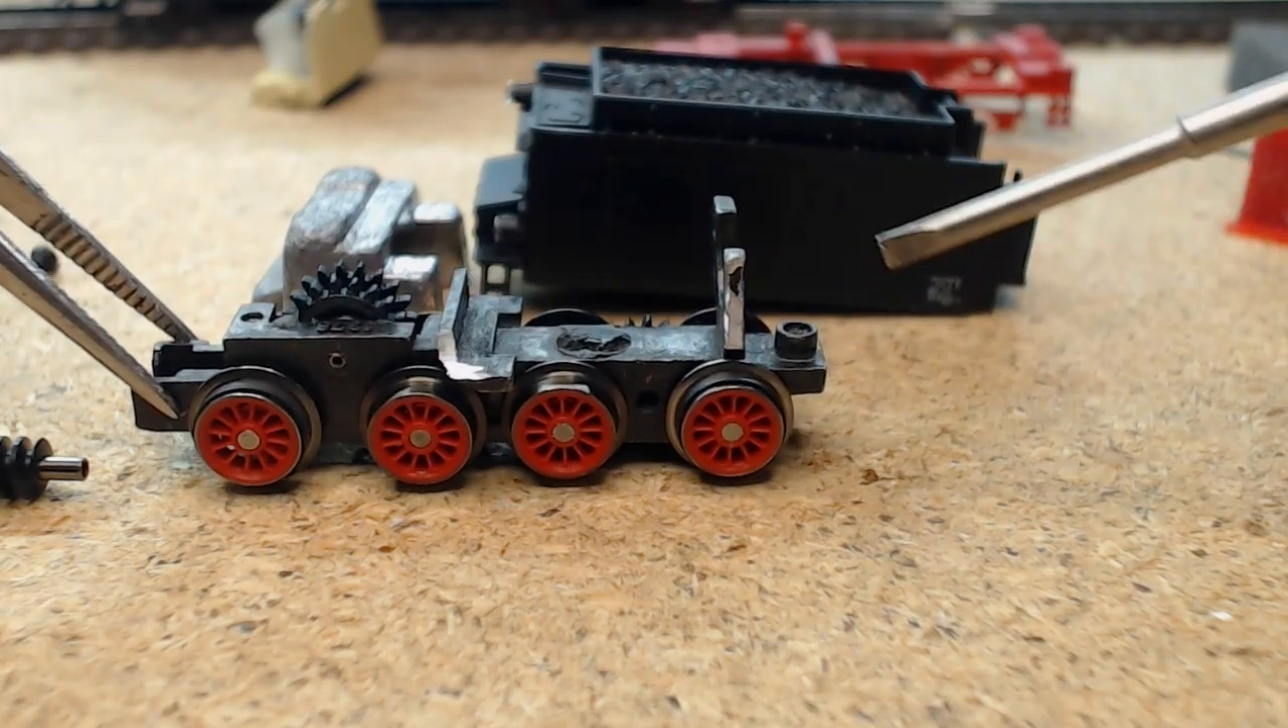Seht ihr jetzt ist das metall weg die räder sind wieder dran.